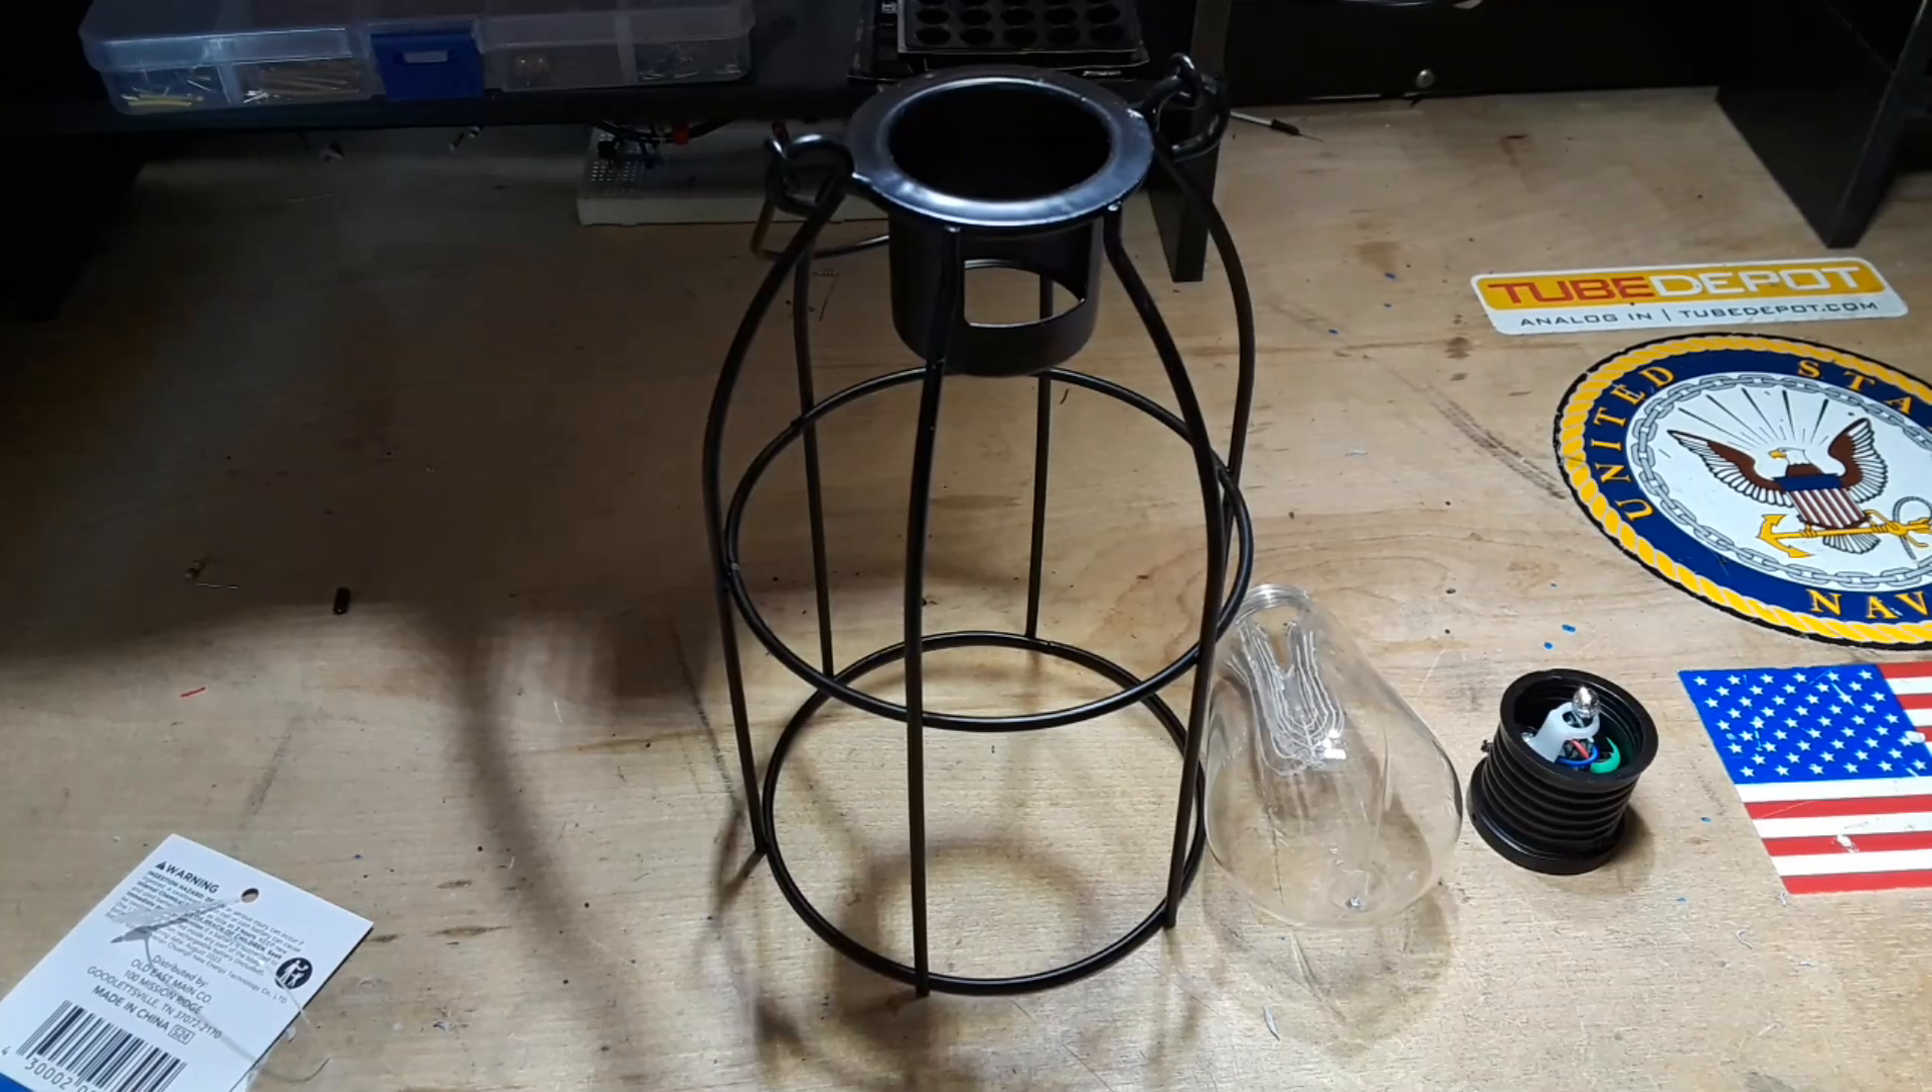So disassembly was a success. We were left with three main parts.